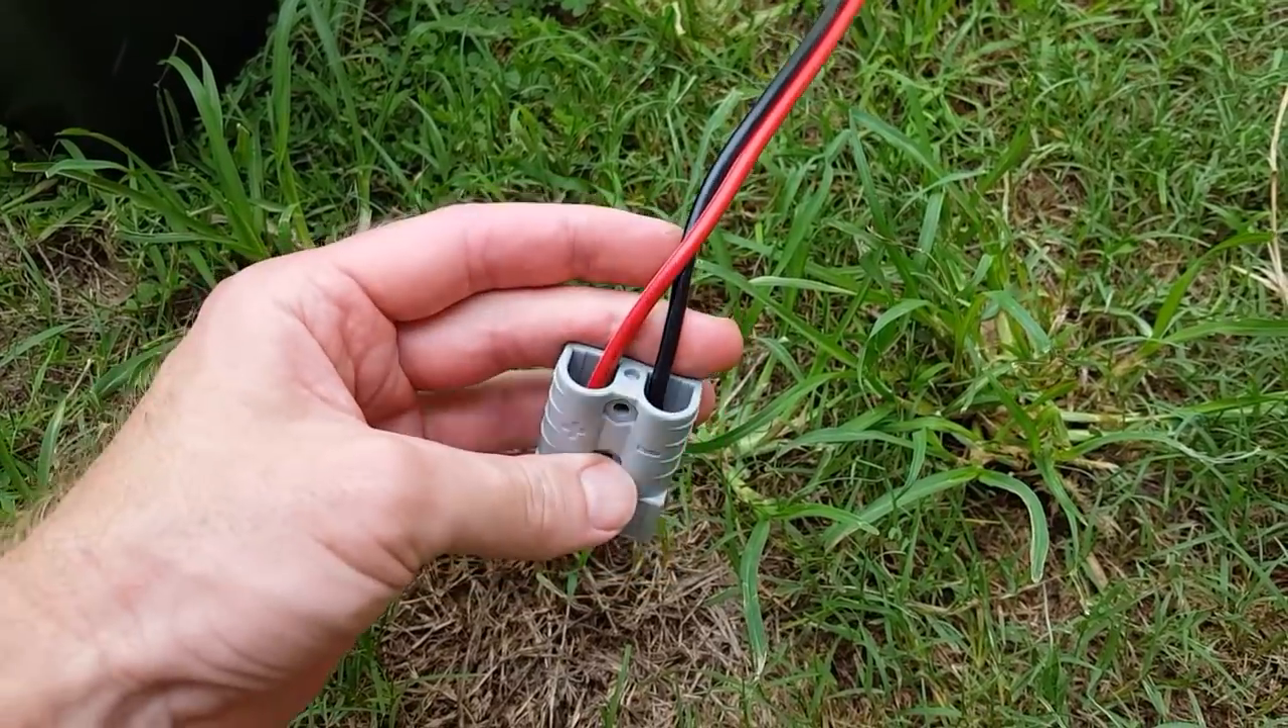Here is the completed Anderson plug installed on the end of the cable.